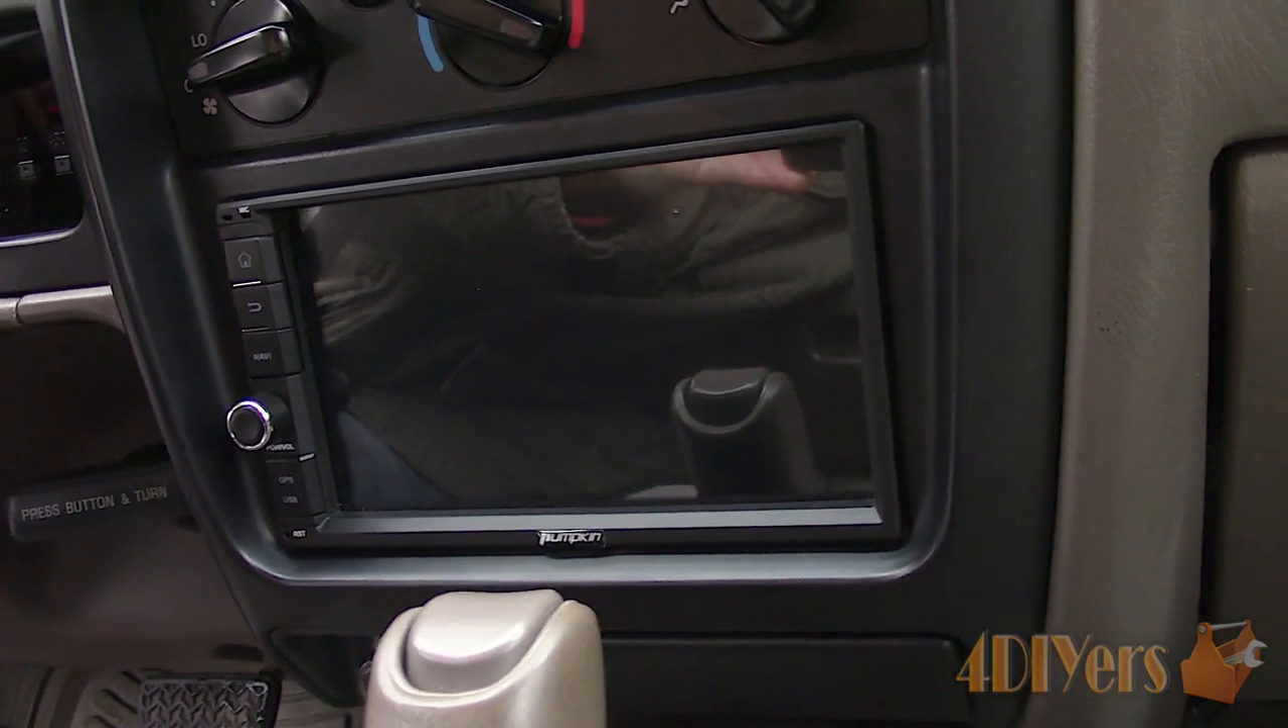Once done, here you can see how the head unit sits in the dashboard. There is a tight fit all the way around the perimeter of the unit. No need for any bracket adjustments.